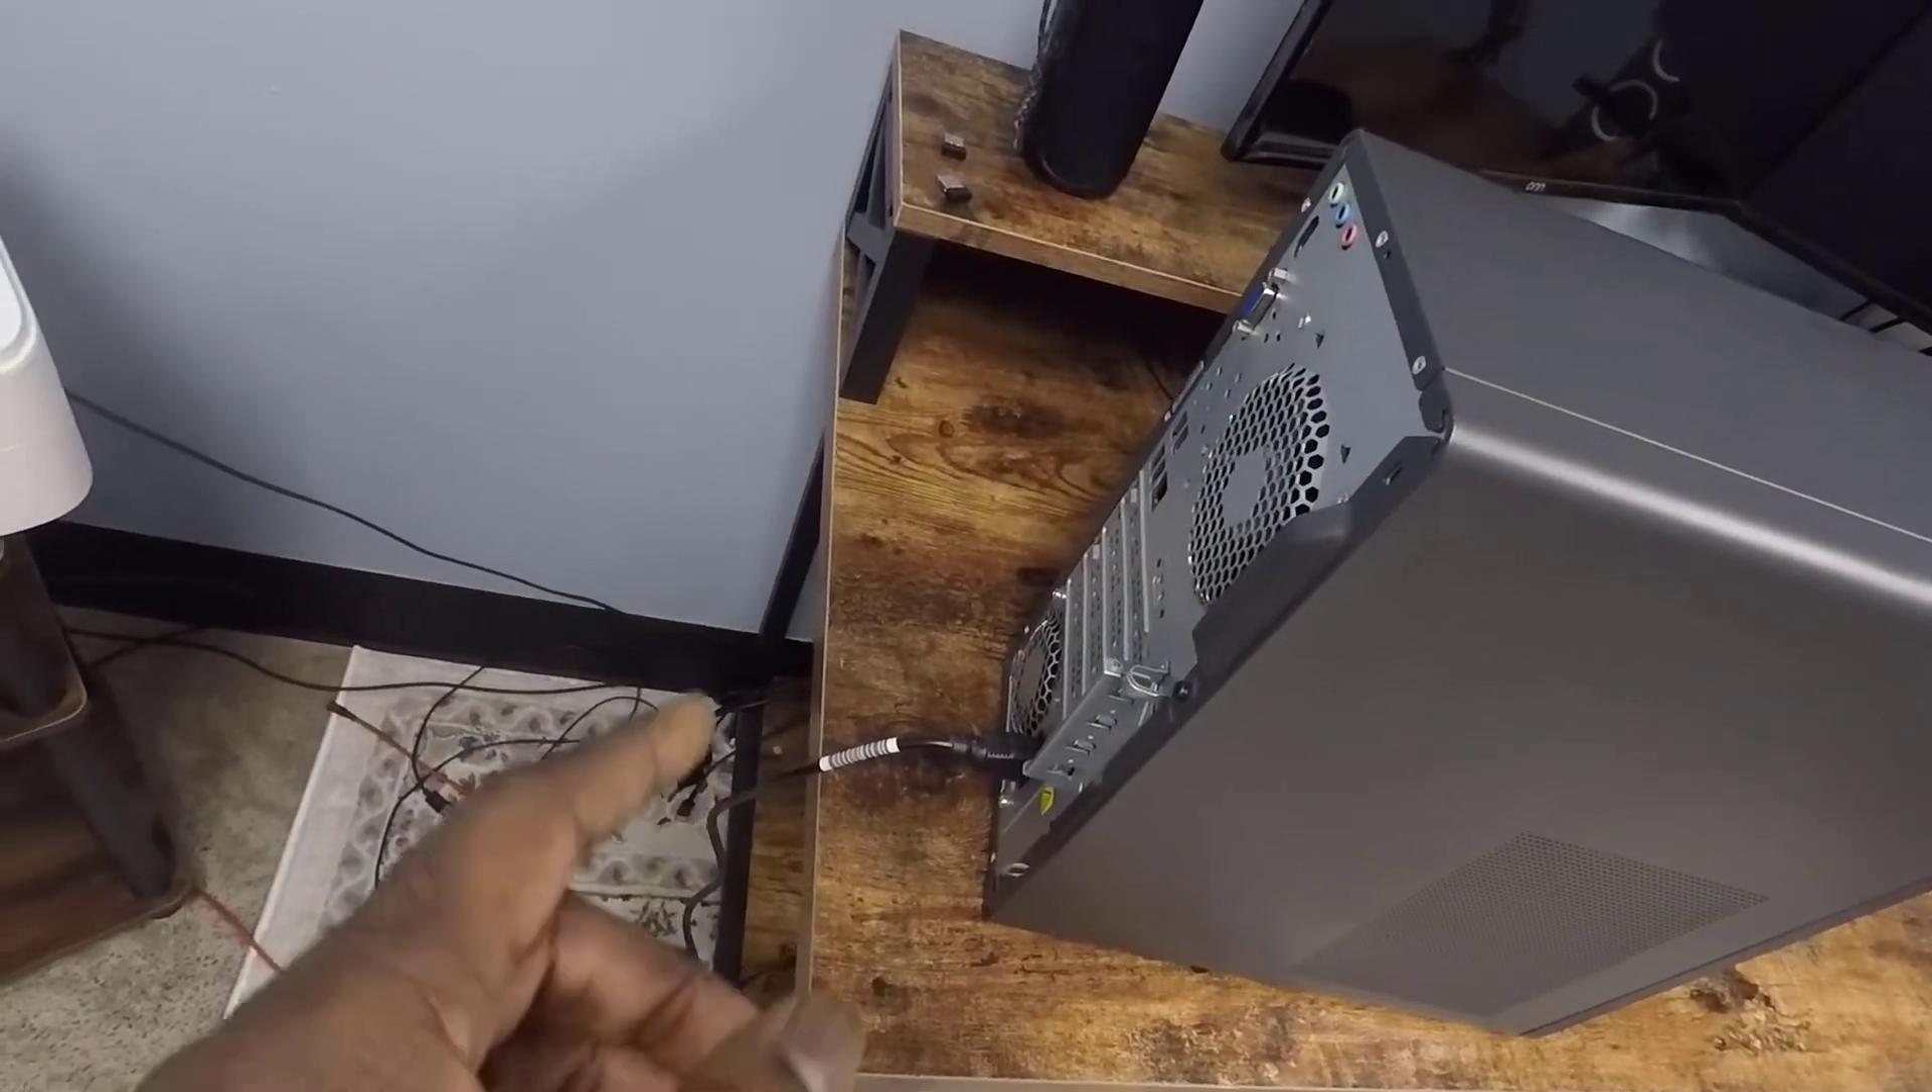I removed all the cables and everything from behind the computer. The only thing that's left is the power cord.